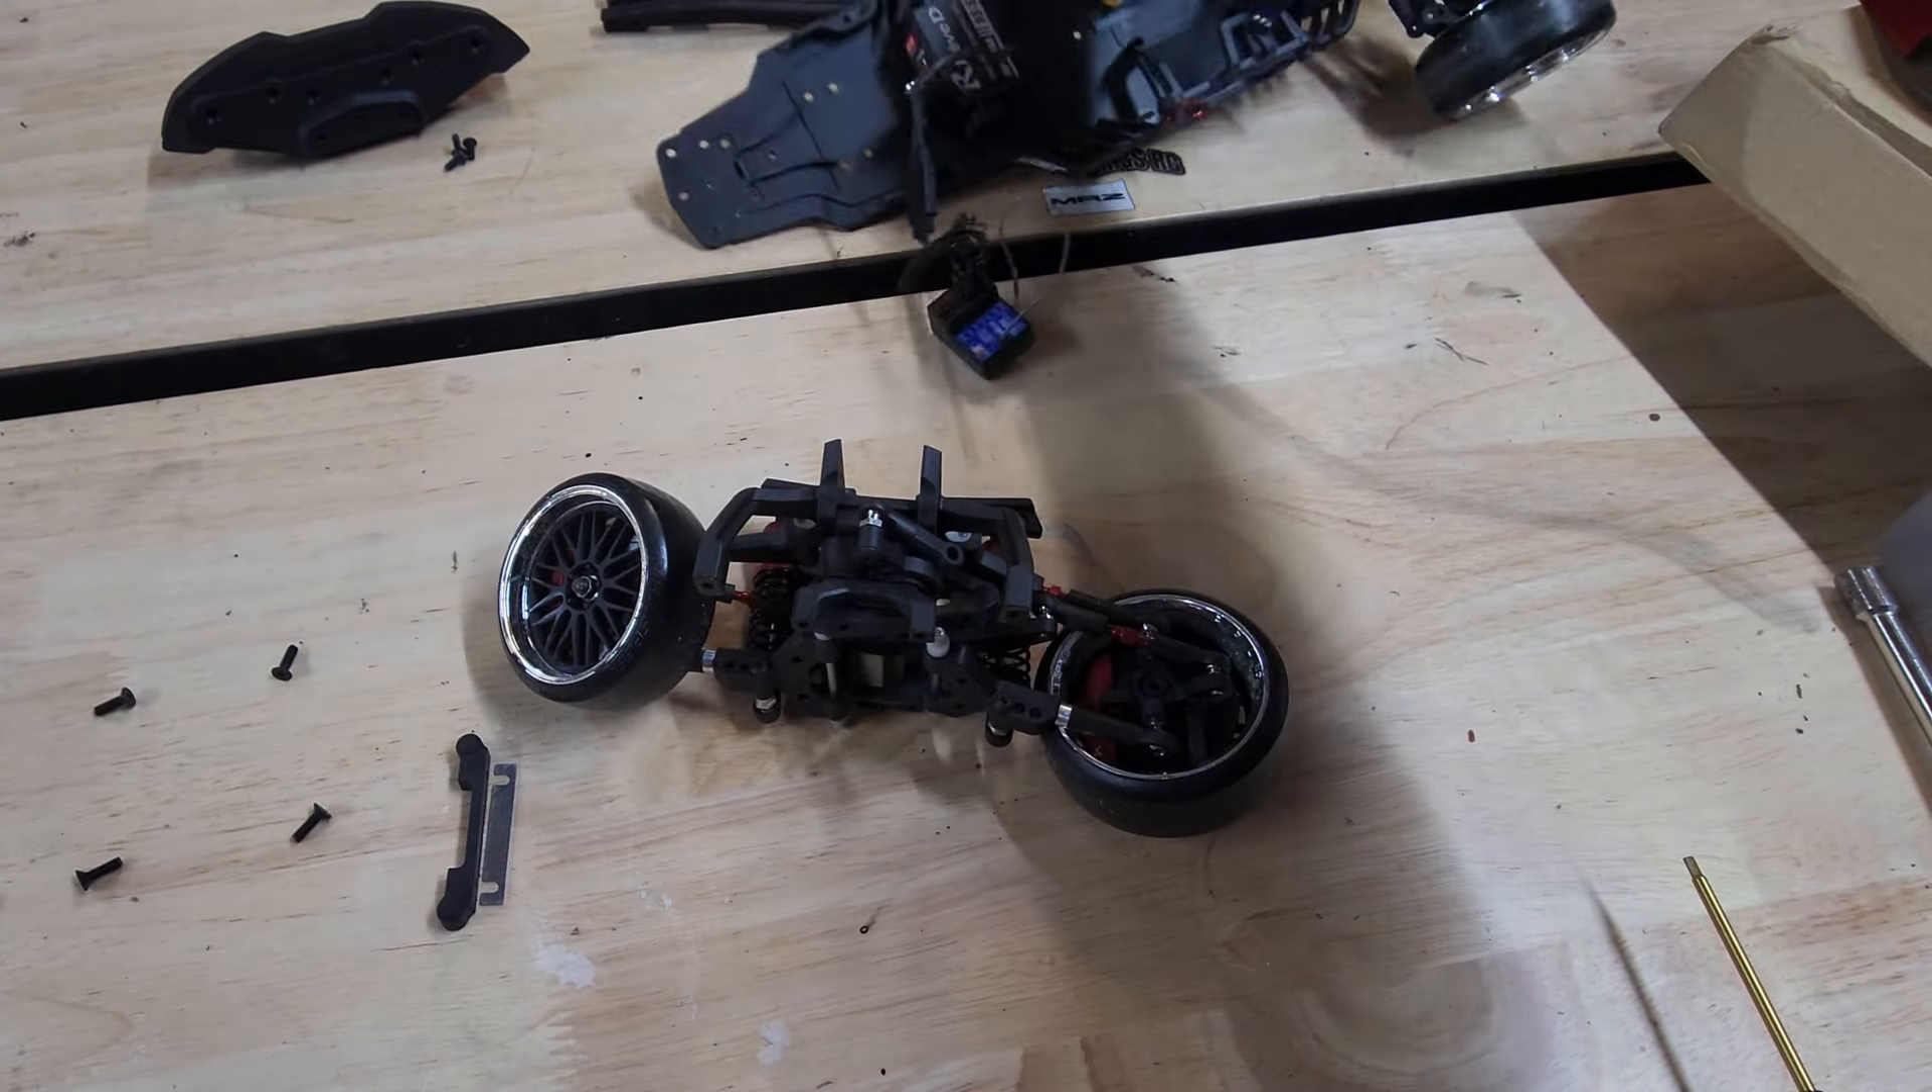So the servo there just want to pop that out just like that and we'll now have the front section off.